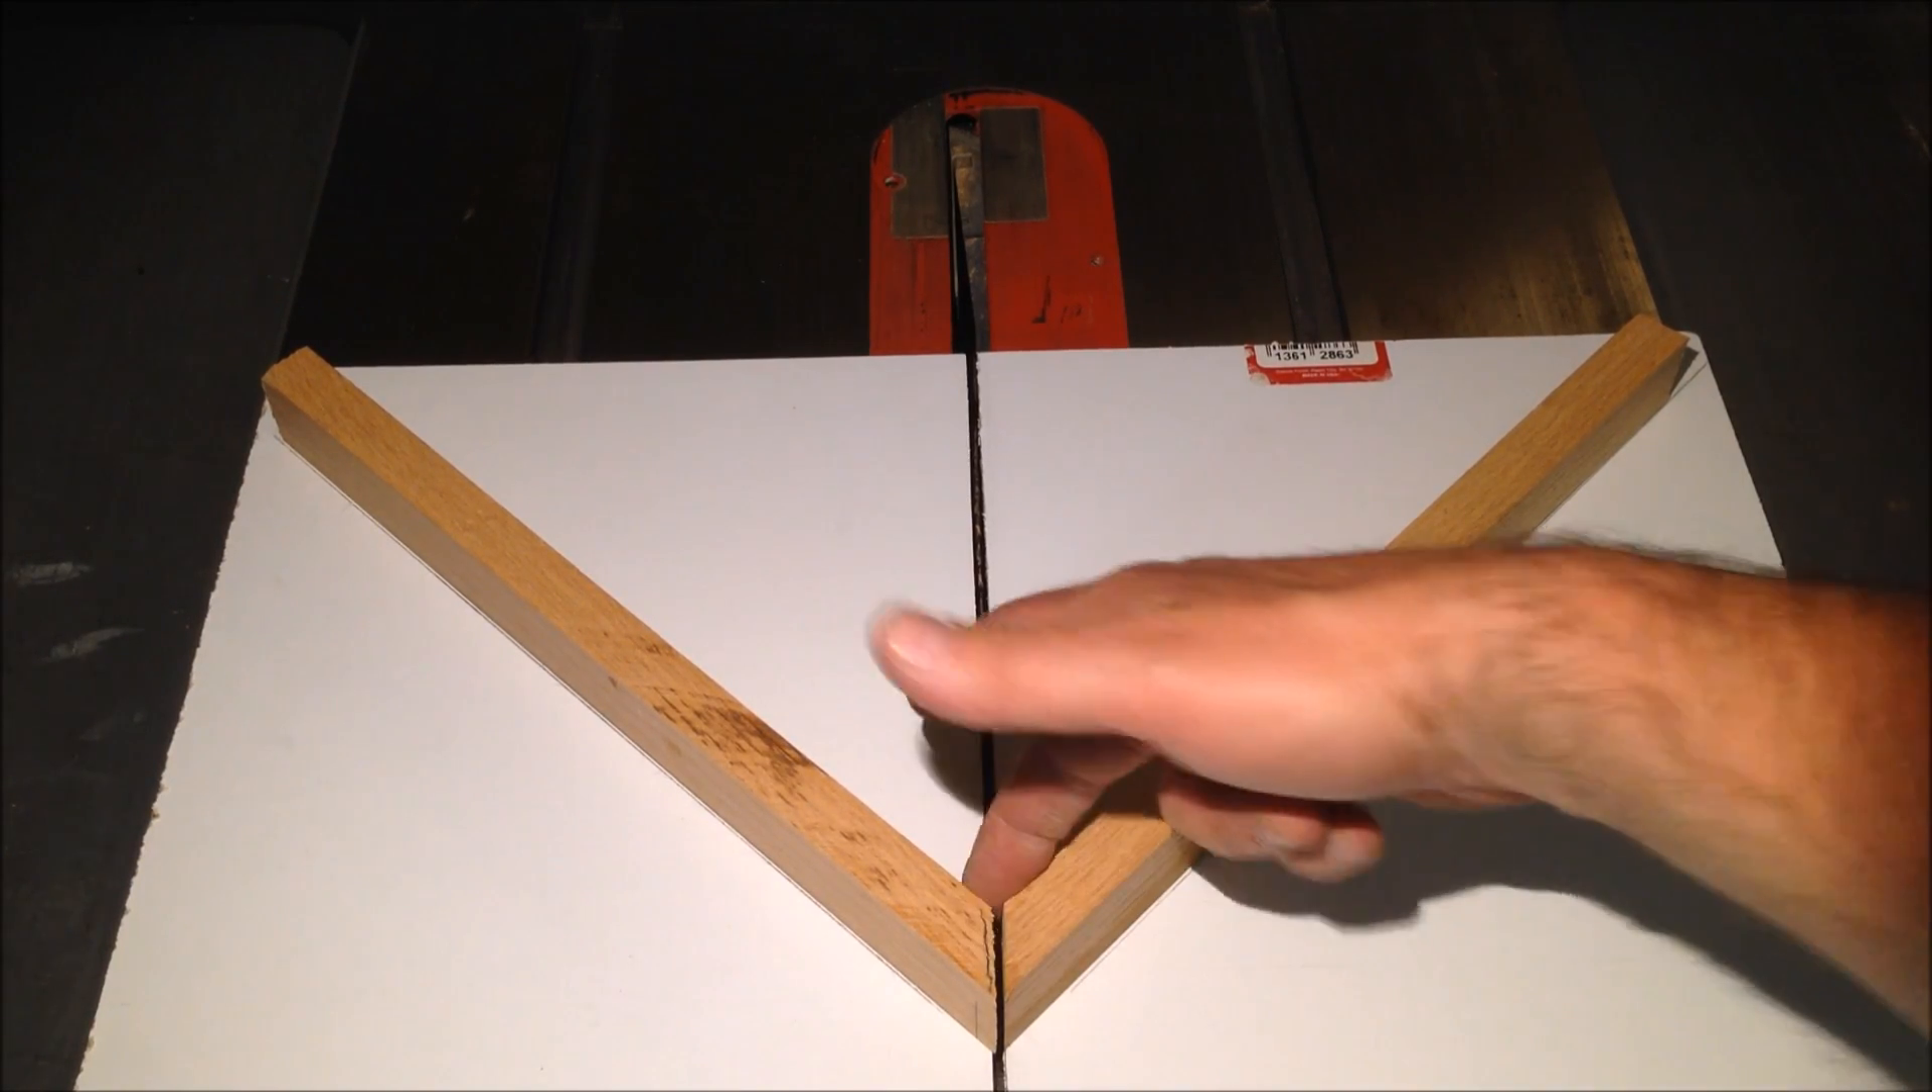I've got both of my oak guides mounted to my sled.